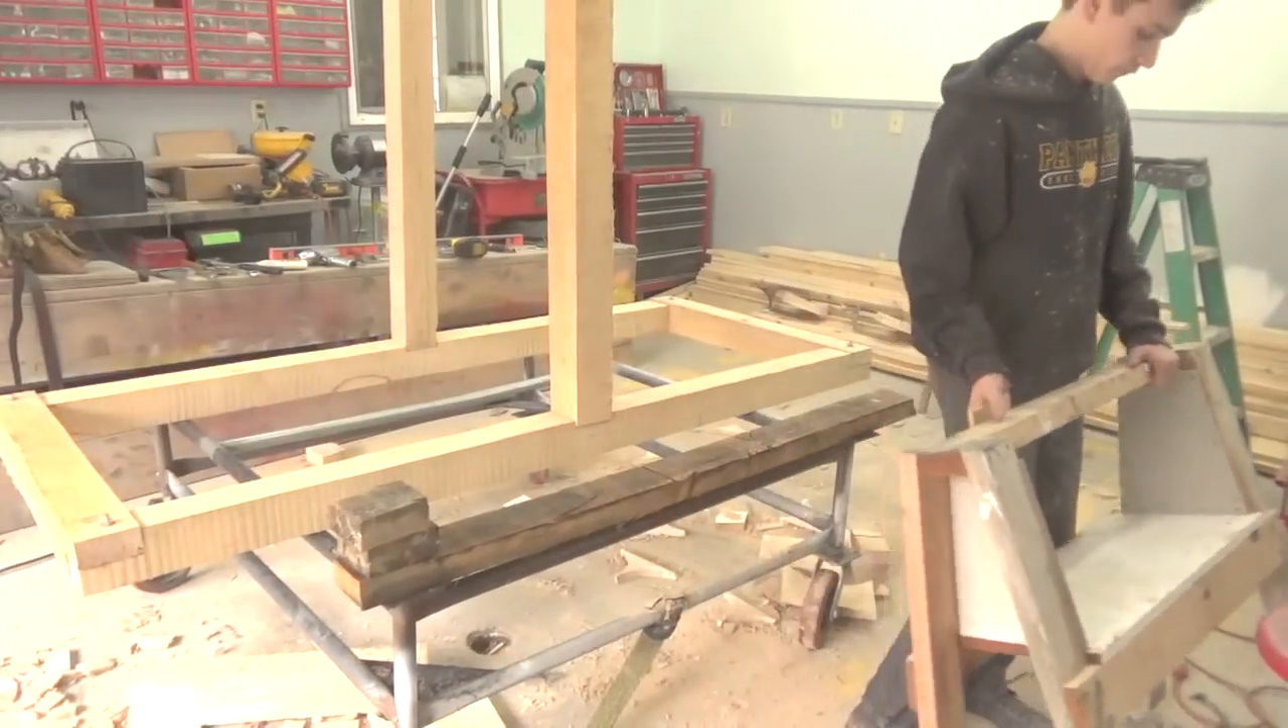So you can see we have the uprights in.